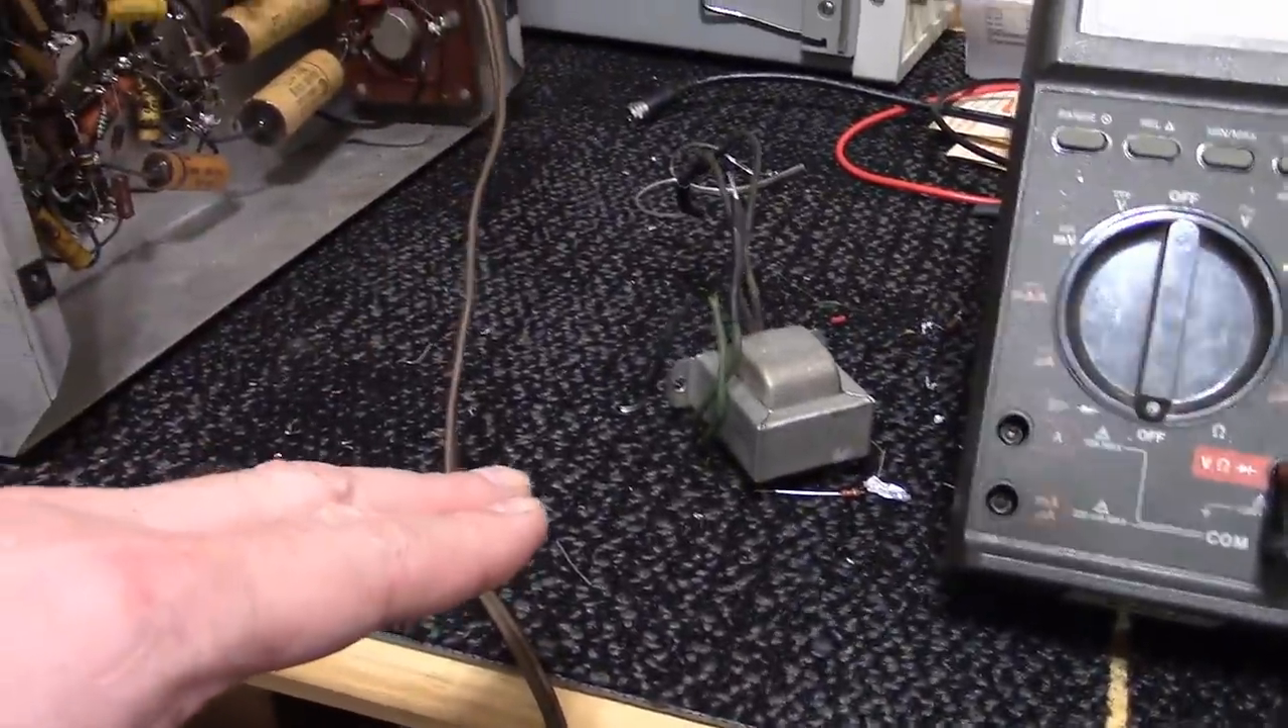The filament transformer for the tuner is still out.